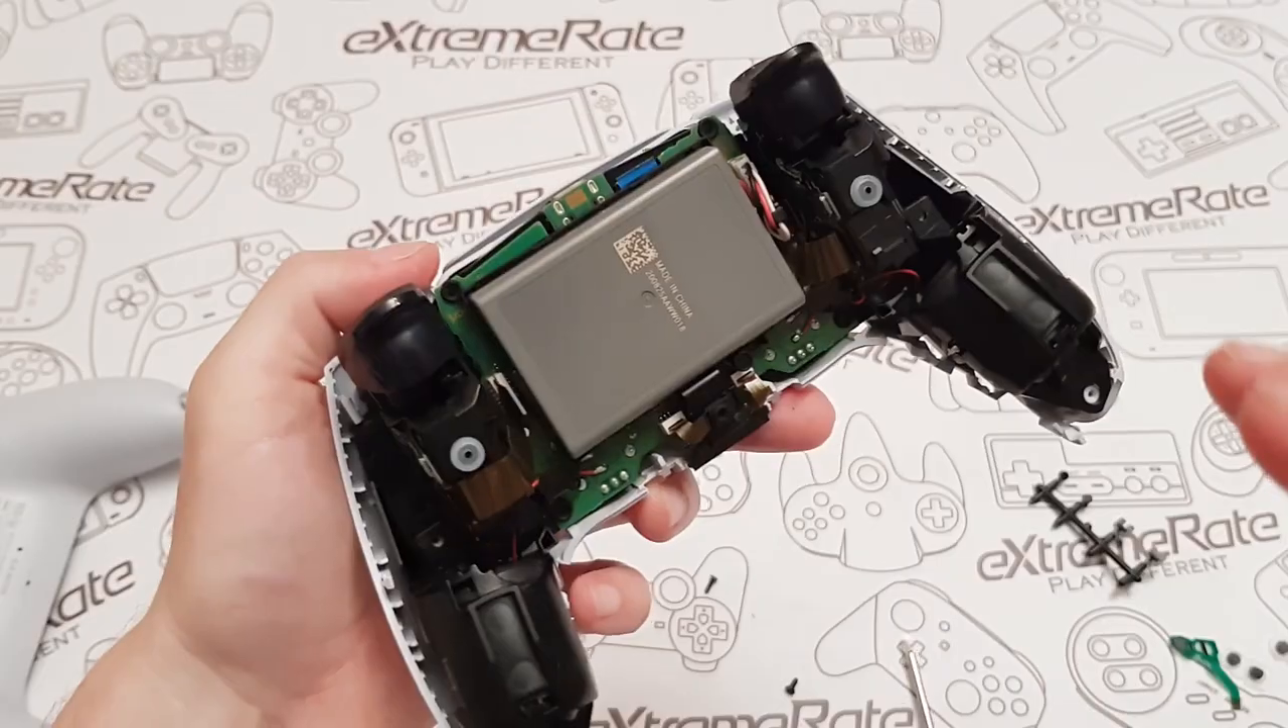And then, the battery is in place.